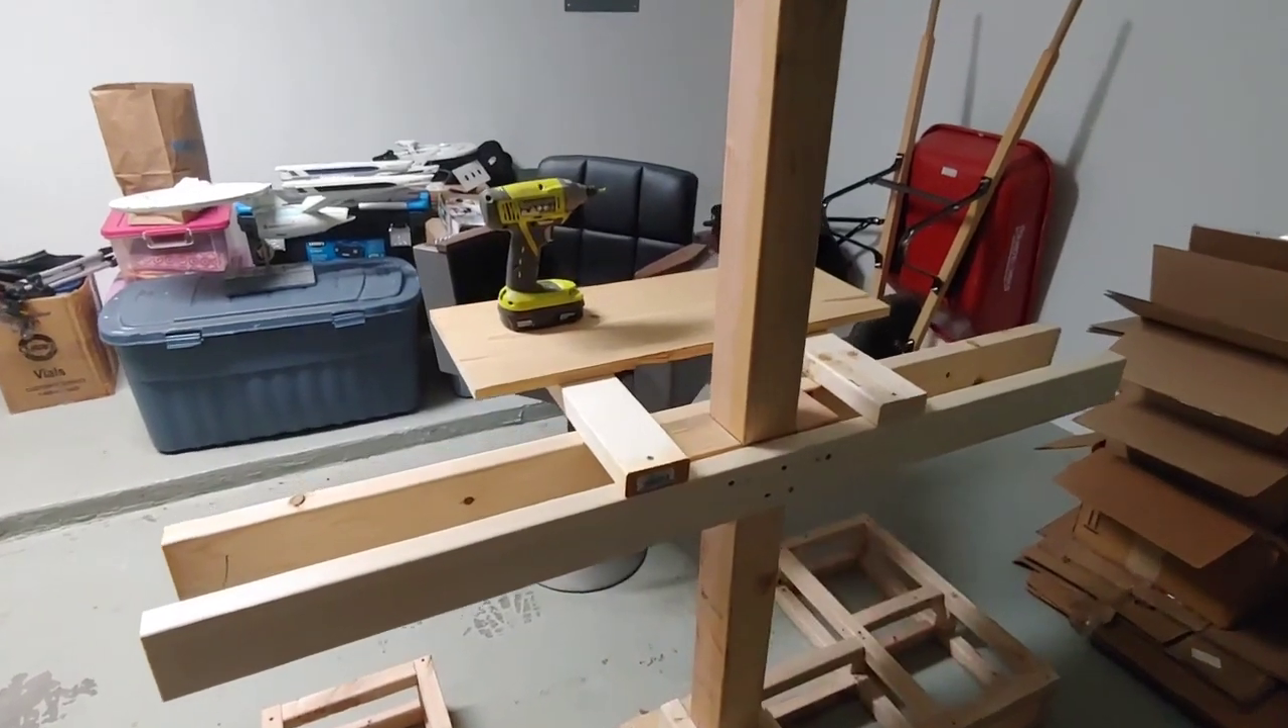I've just temporarily tacked some boards on so i could simulate the work desk height.